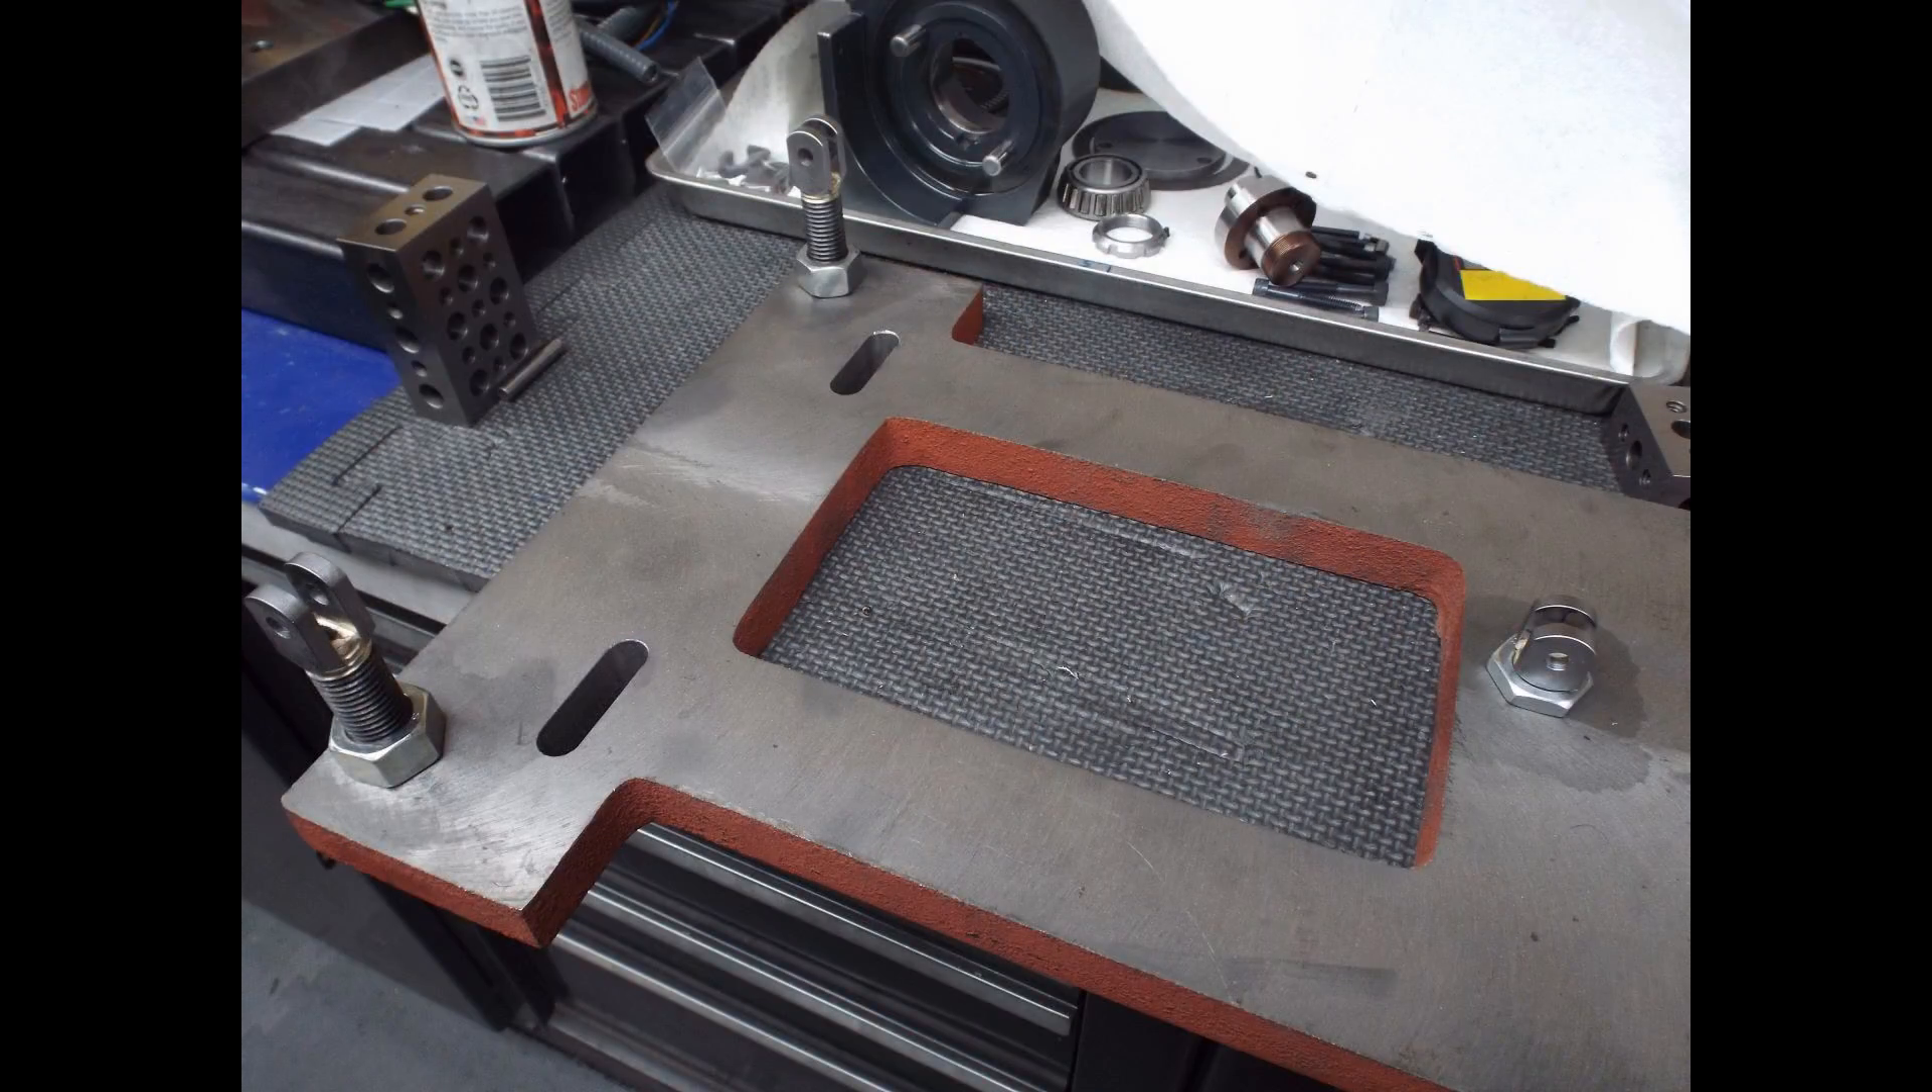Here are those pivoting studs mounted in the base plate that is bolted to the bottom of the machine.